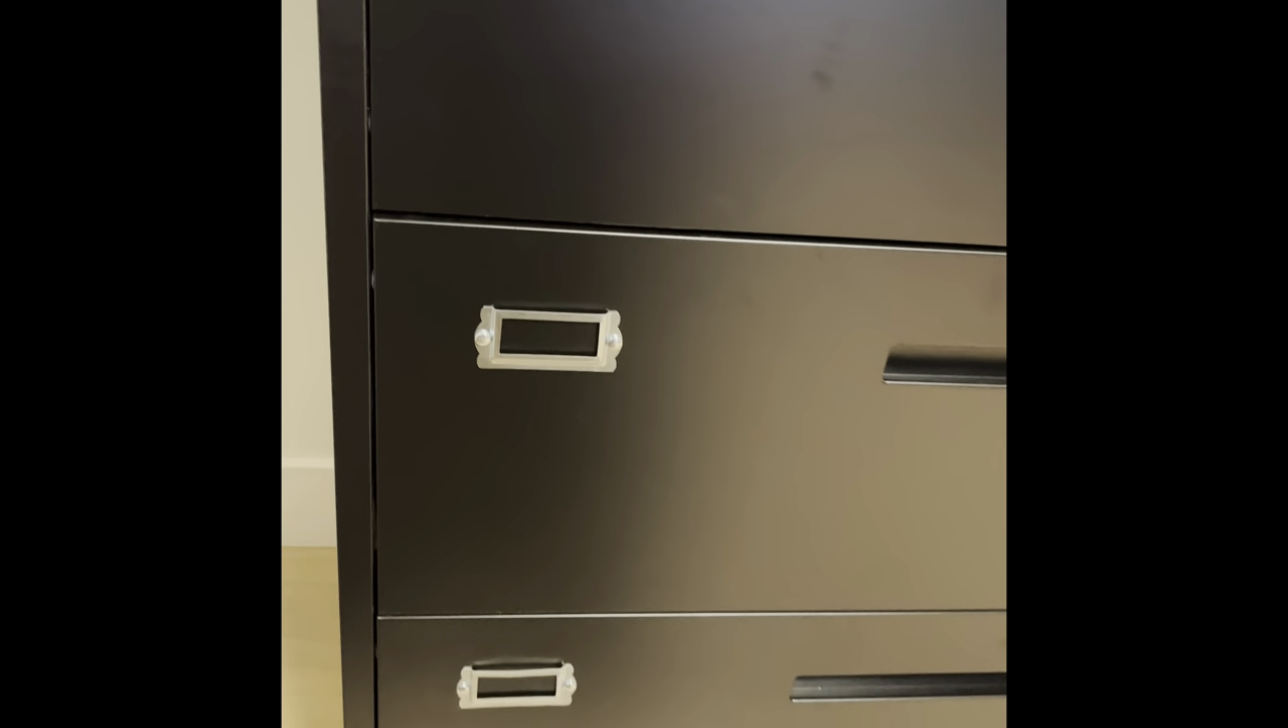I still need to put some papers in those metal slots here, but you can see that it enables me to put different documents or files away and just to keep things nice and organized.